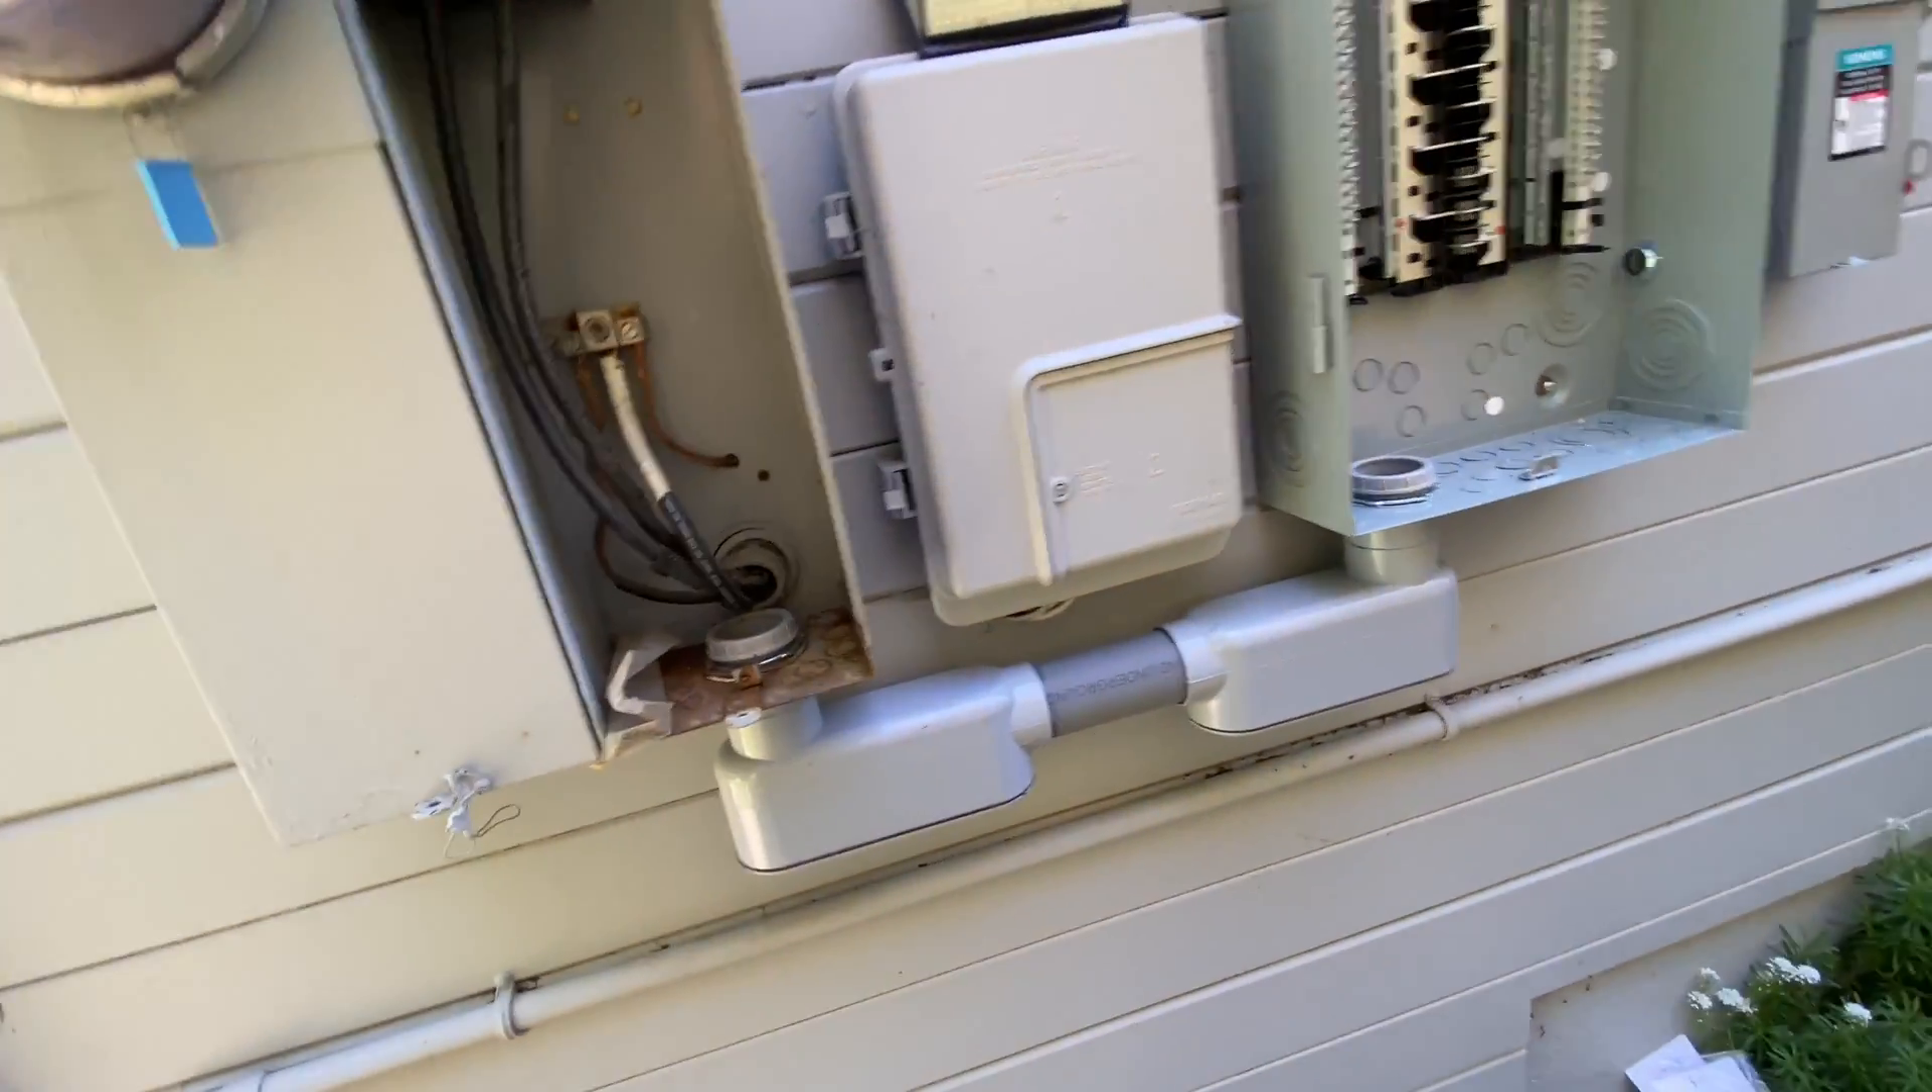Main electrical panel connected with new sub panel by two inch conduit.